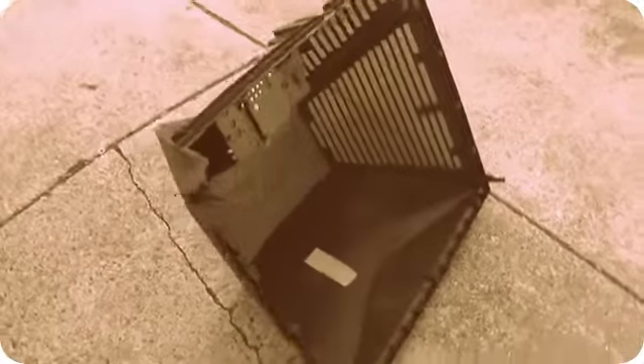Alright, so we got the outer shell off there, off the TV.